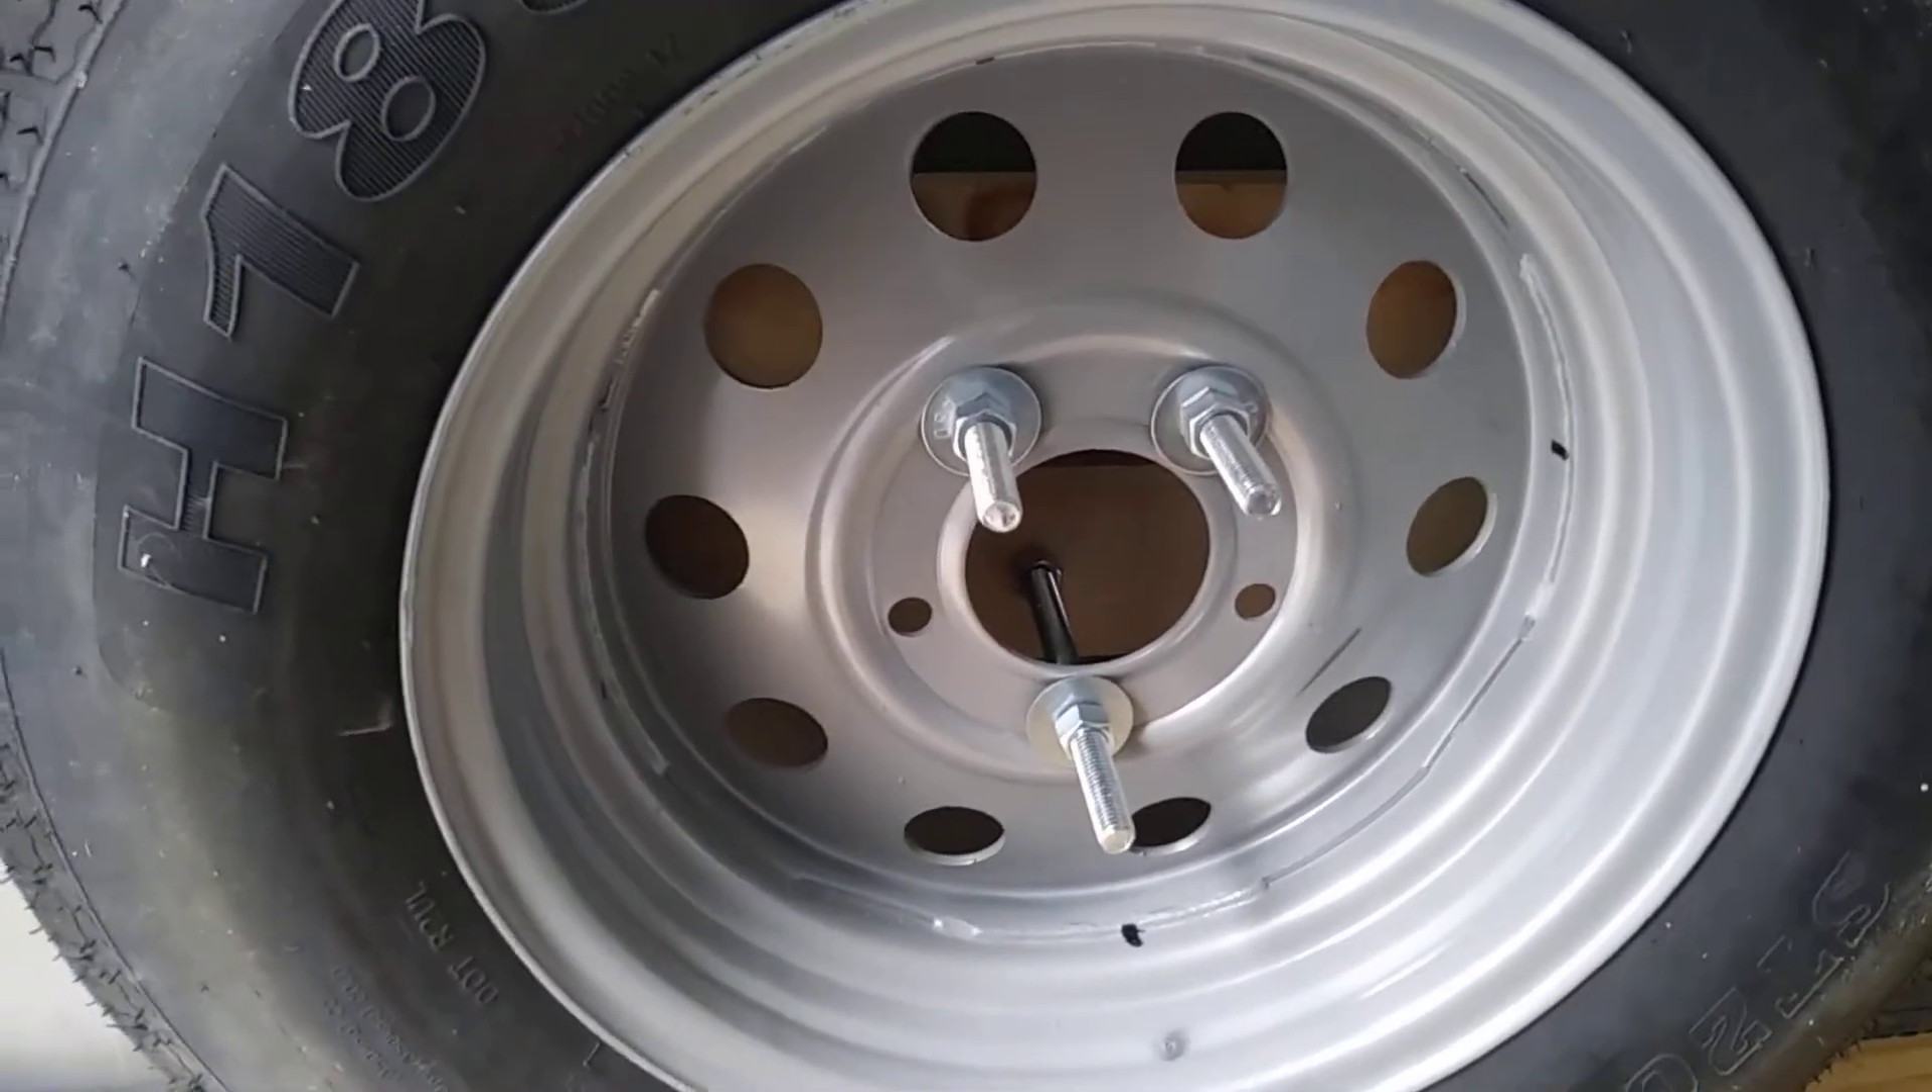But so I've got the washers on there just to make sure the bolts gonna hold on there good and then I just have it hand tighten so that way I don't need tools to take this off.